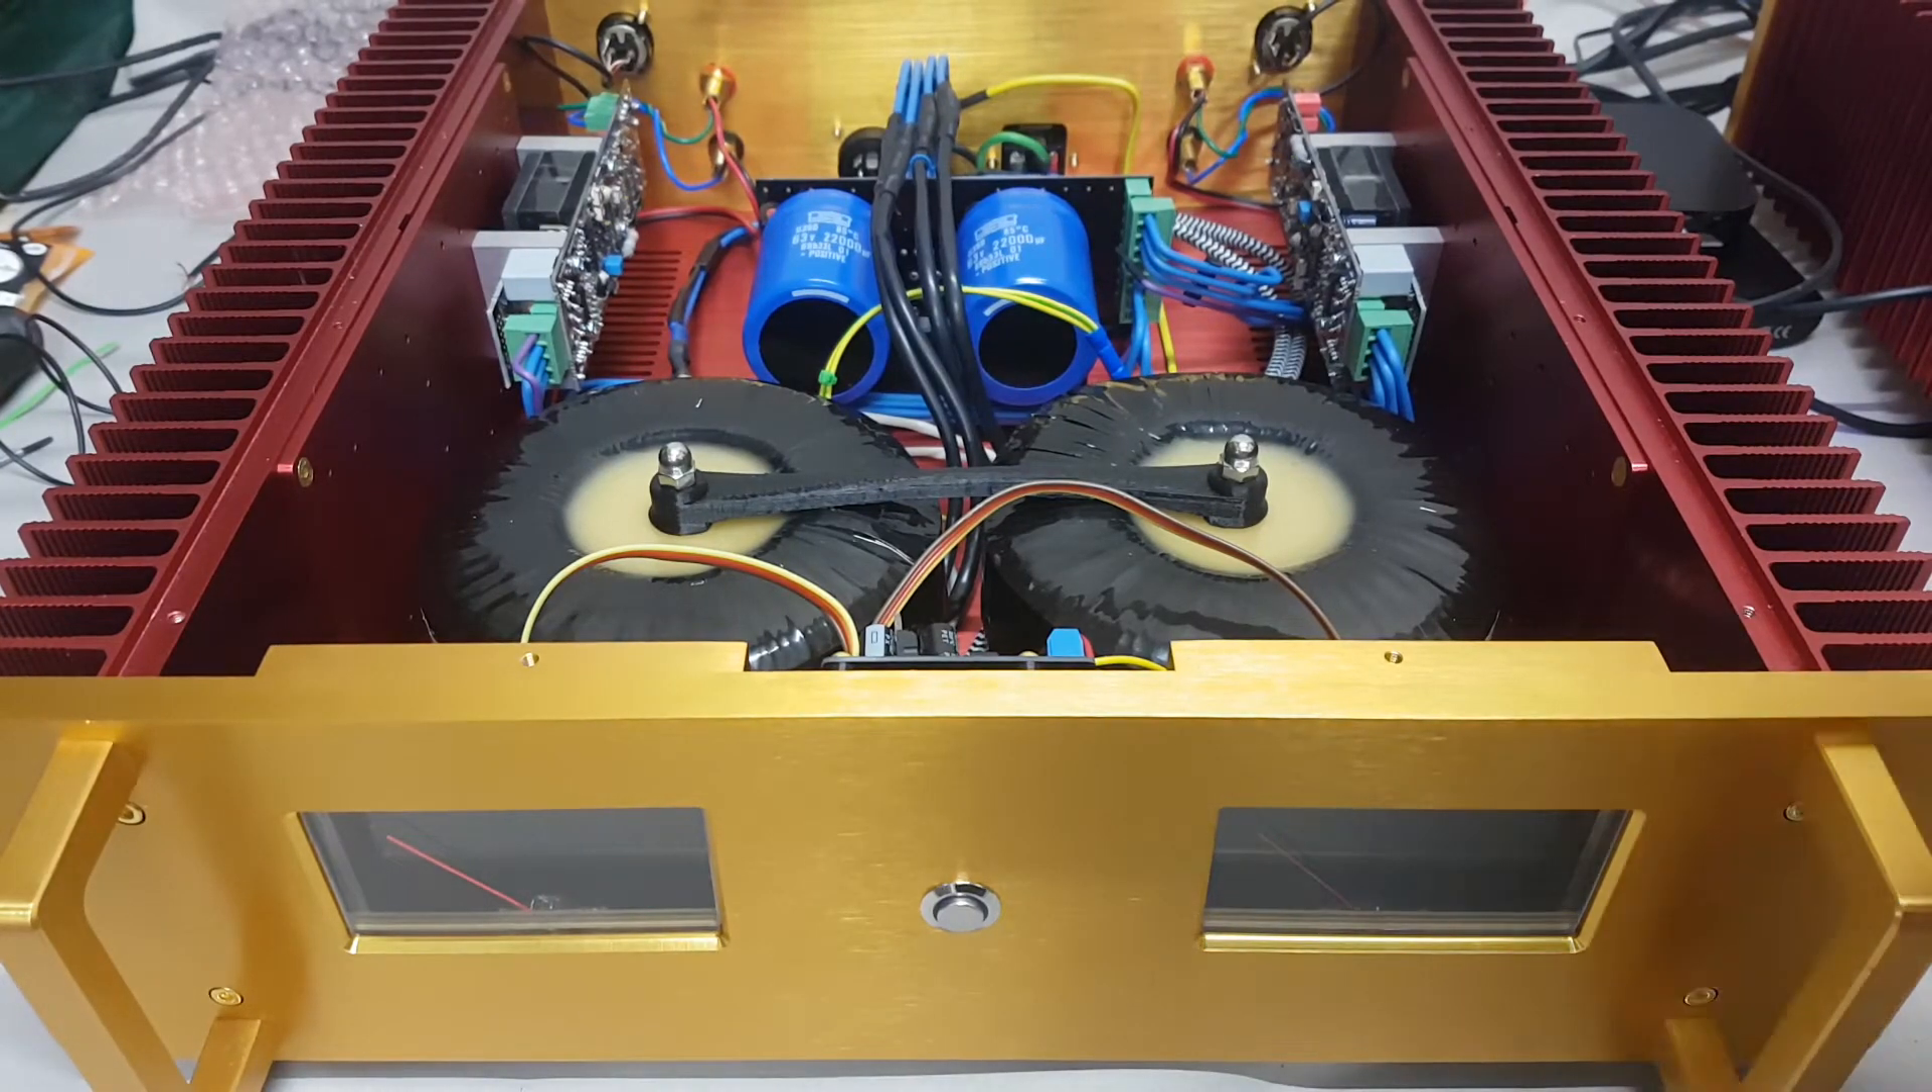So here you go, the toroids are now back in.